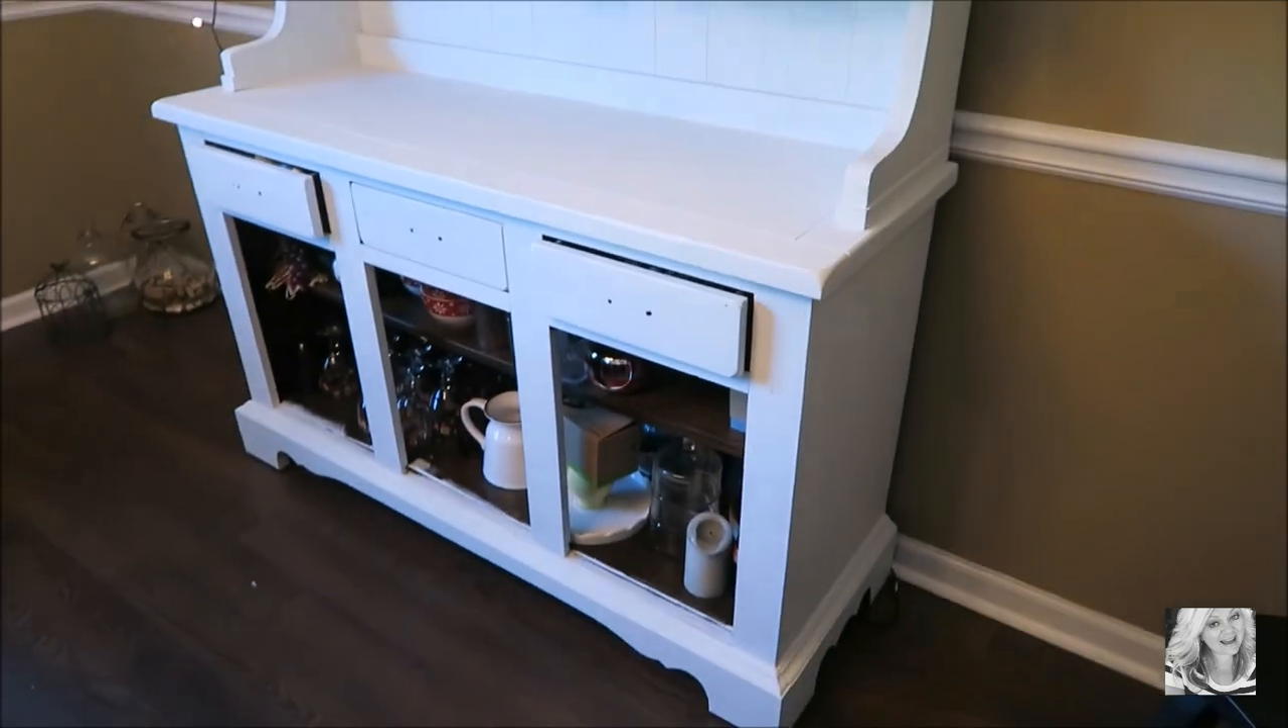I just have to put the doors on.